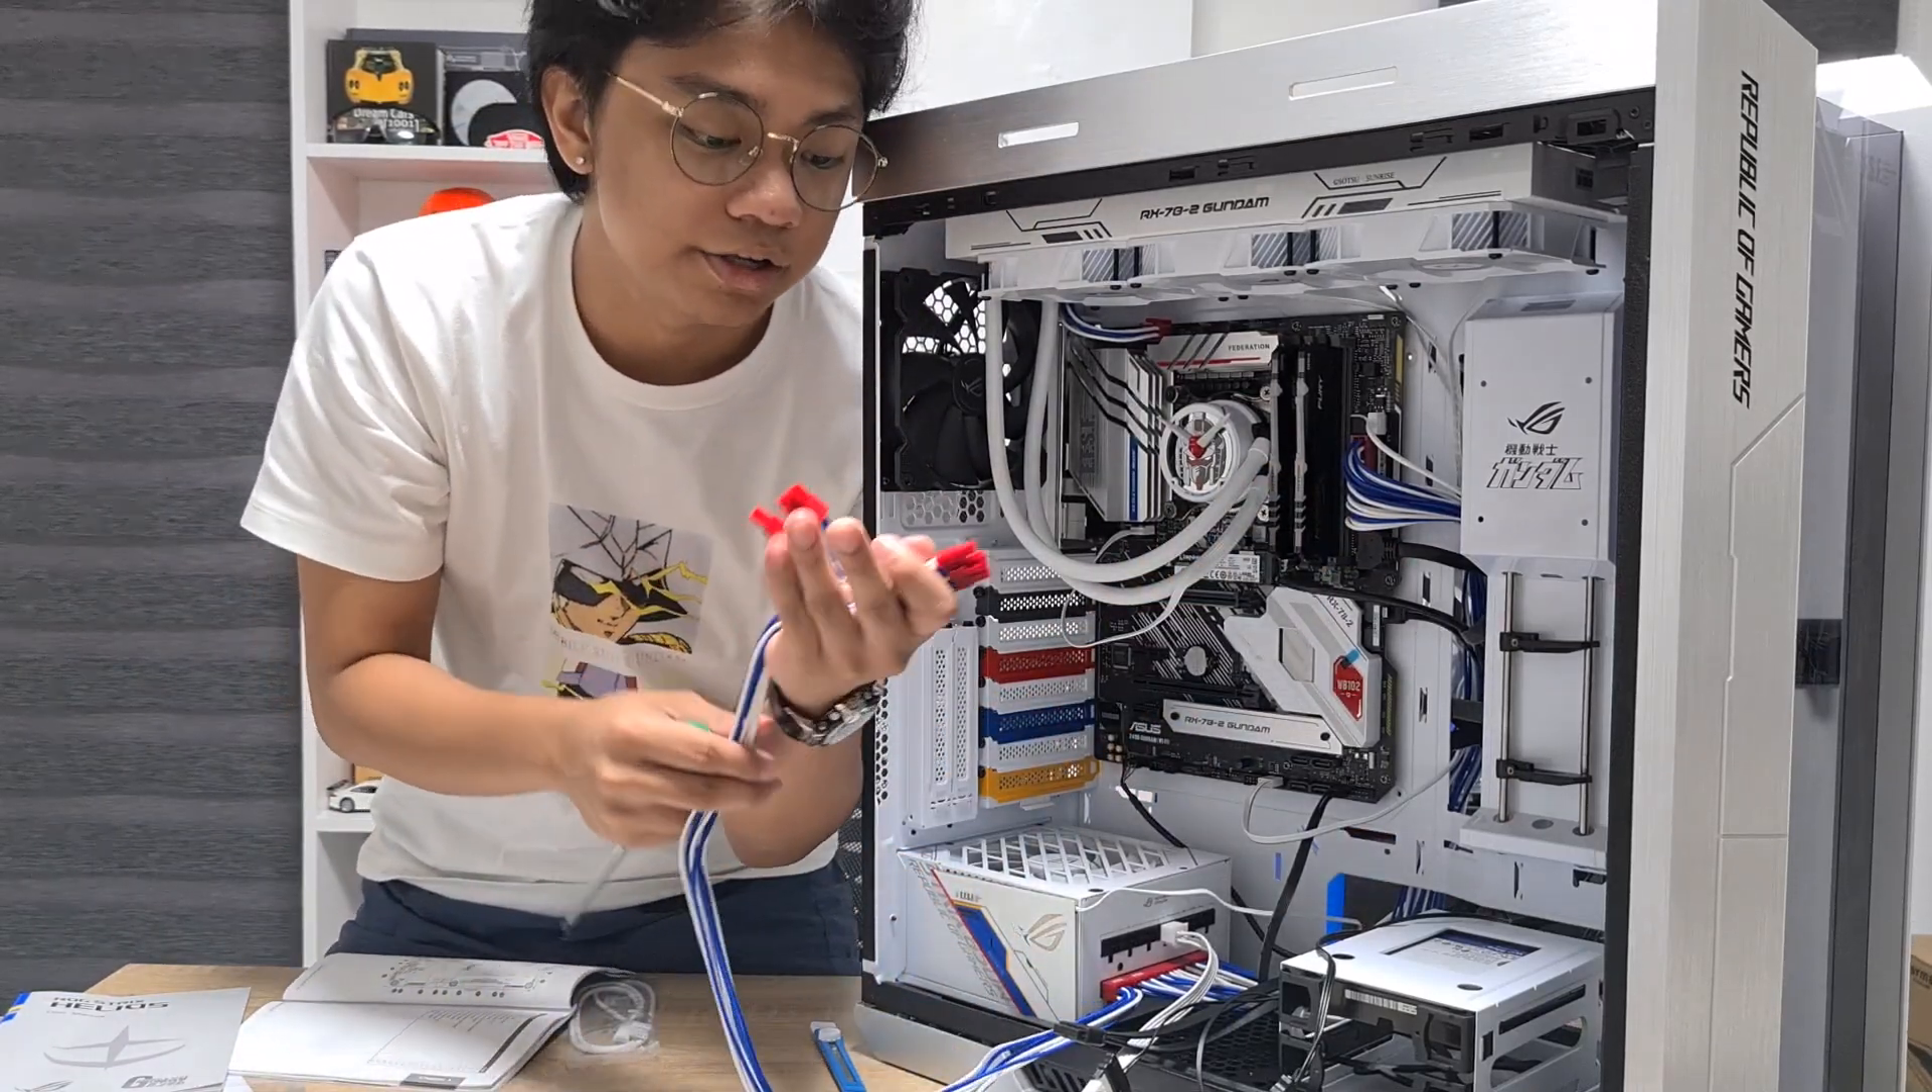Then we have our PCIe or our graphics card connector that is still dangled right here.